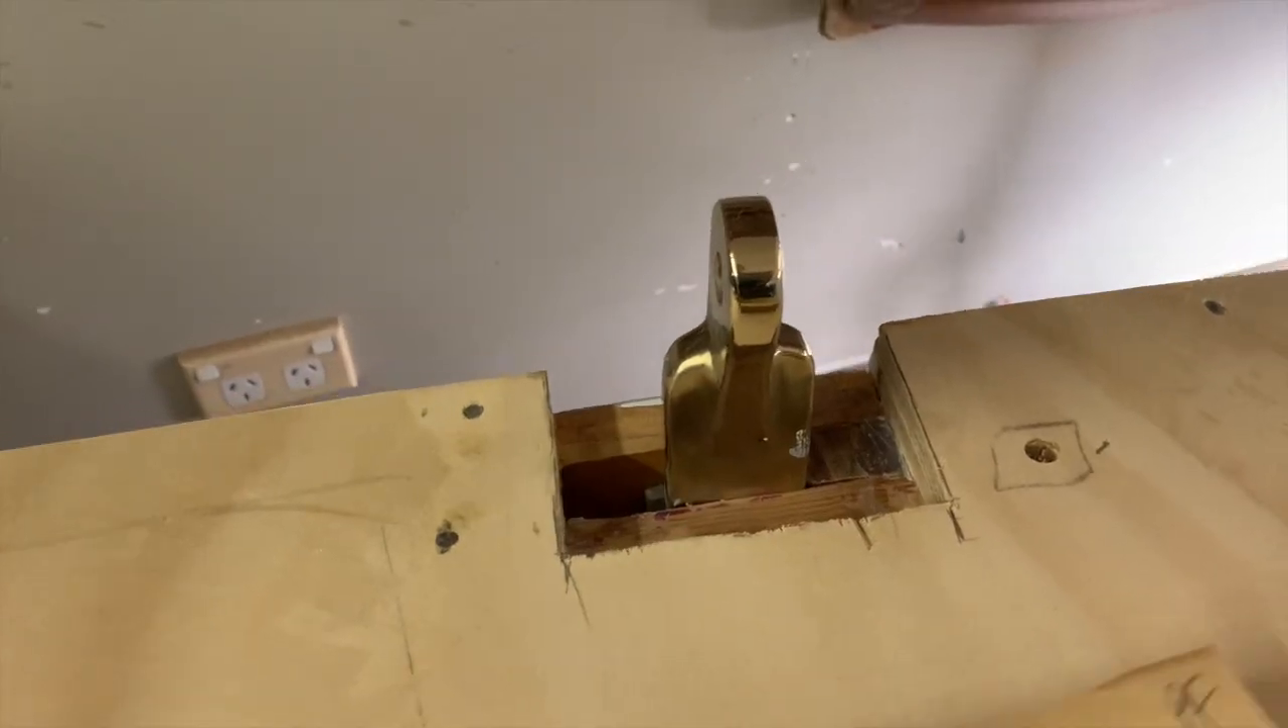You might have noticed I'd left gaps around the chain plates and the Samson post in both layers.